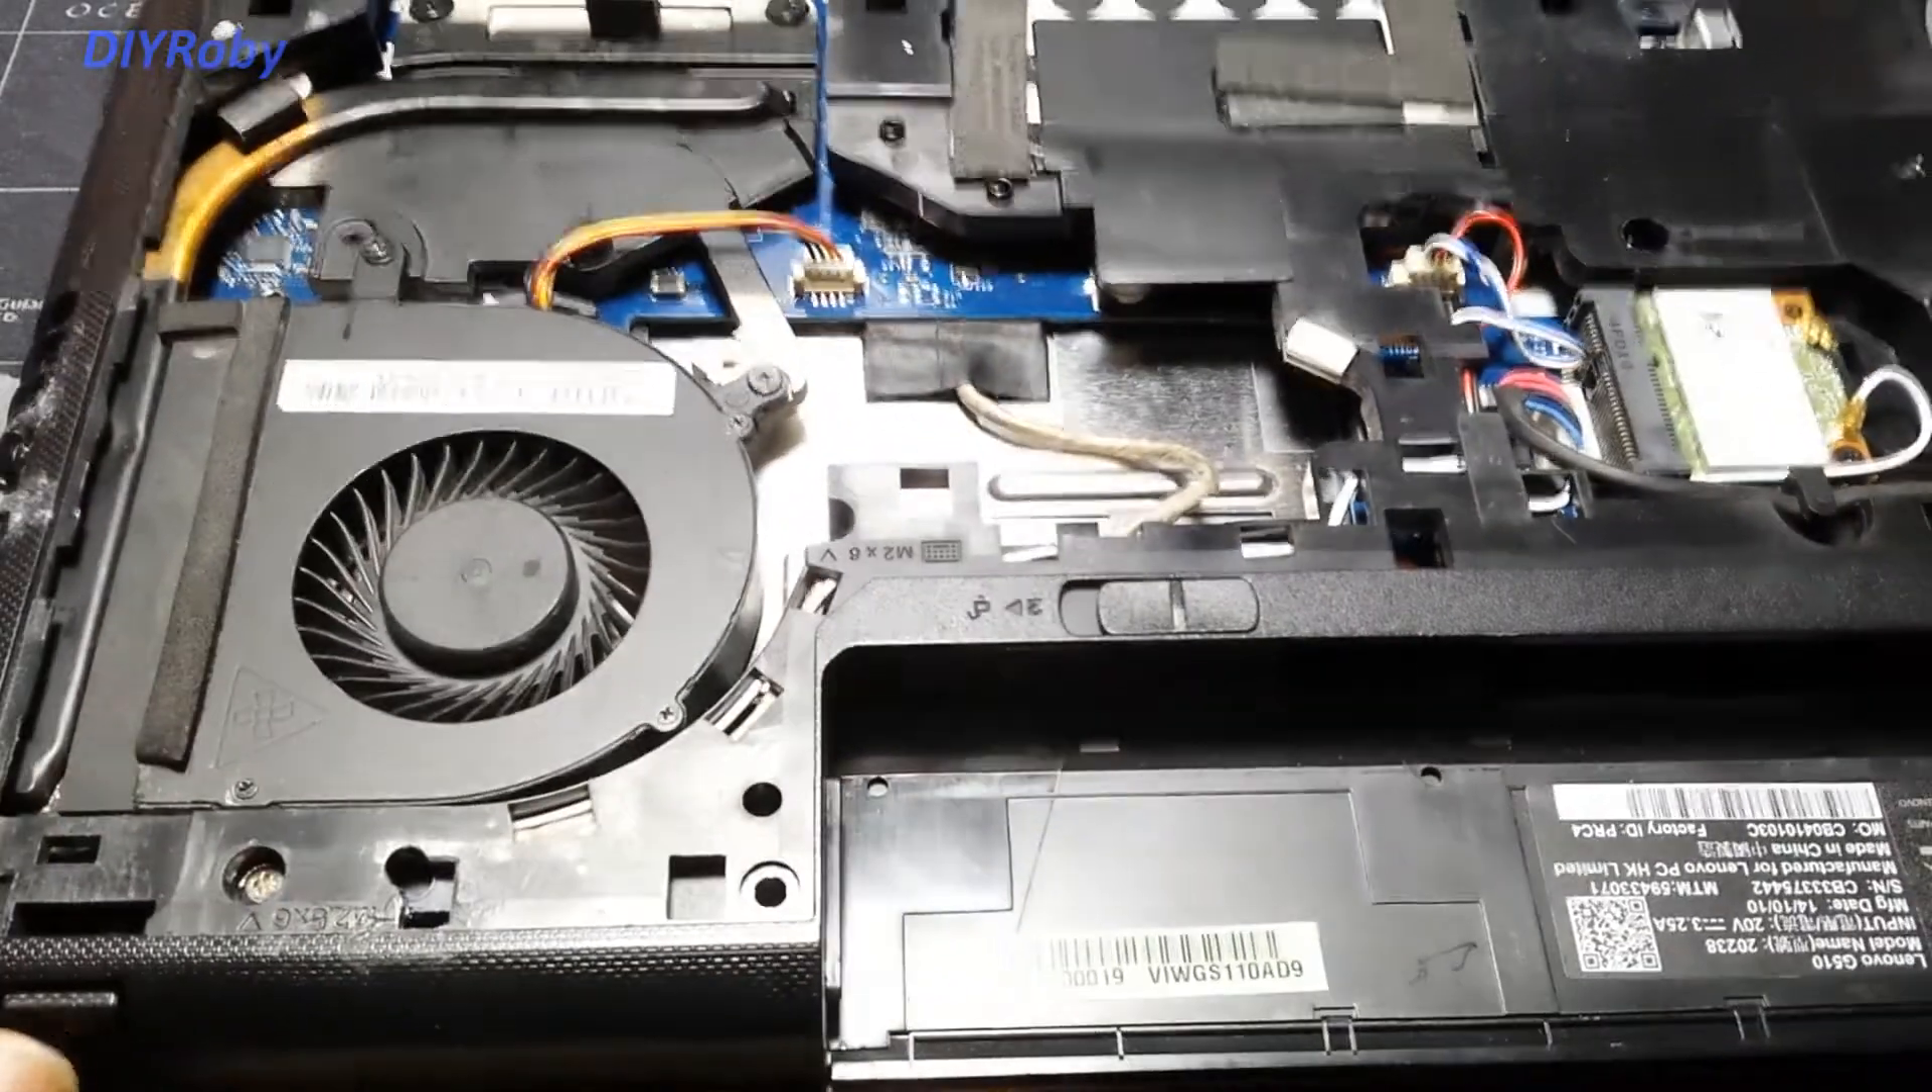Fan cover screwed in place. CPU heatsink put back in place.